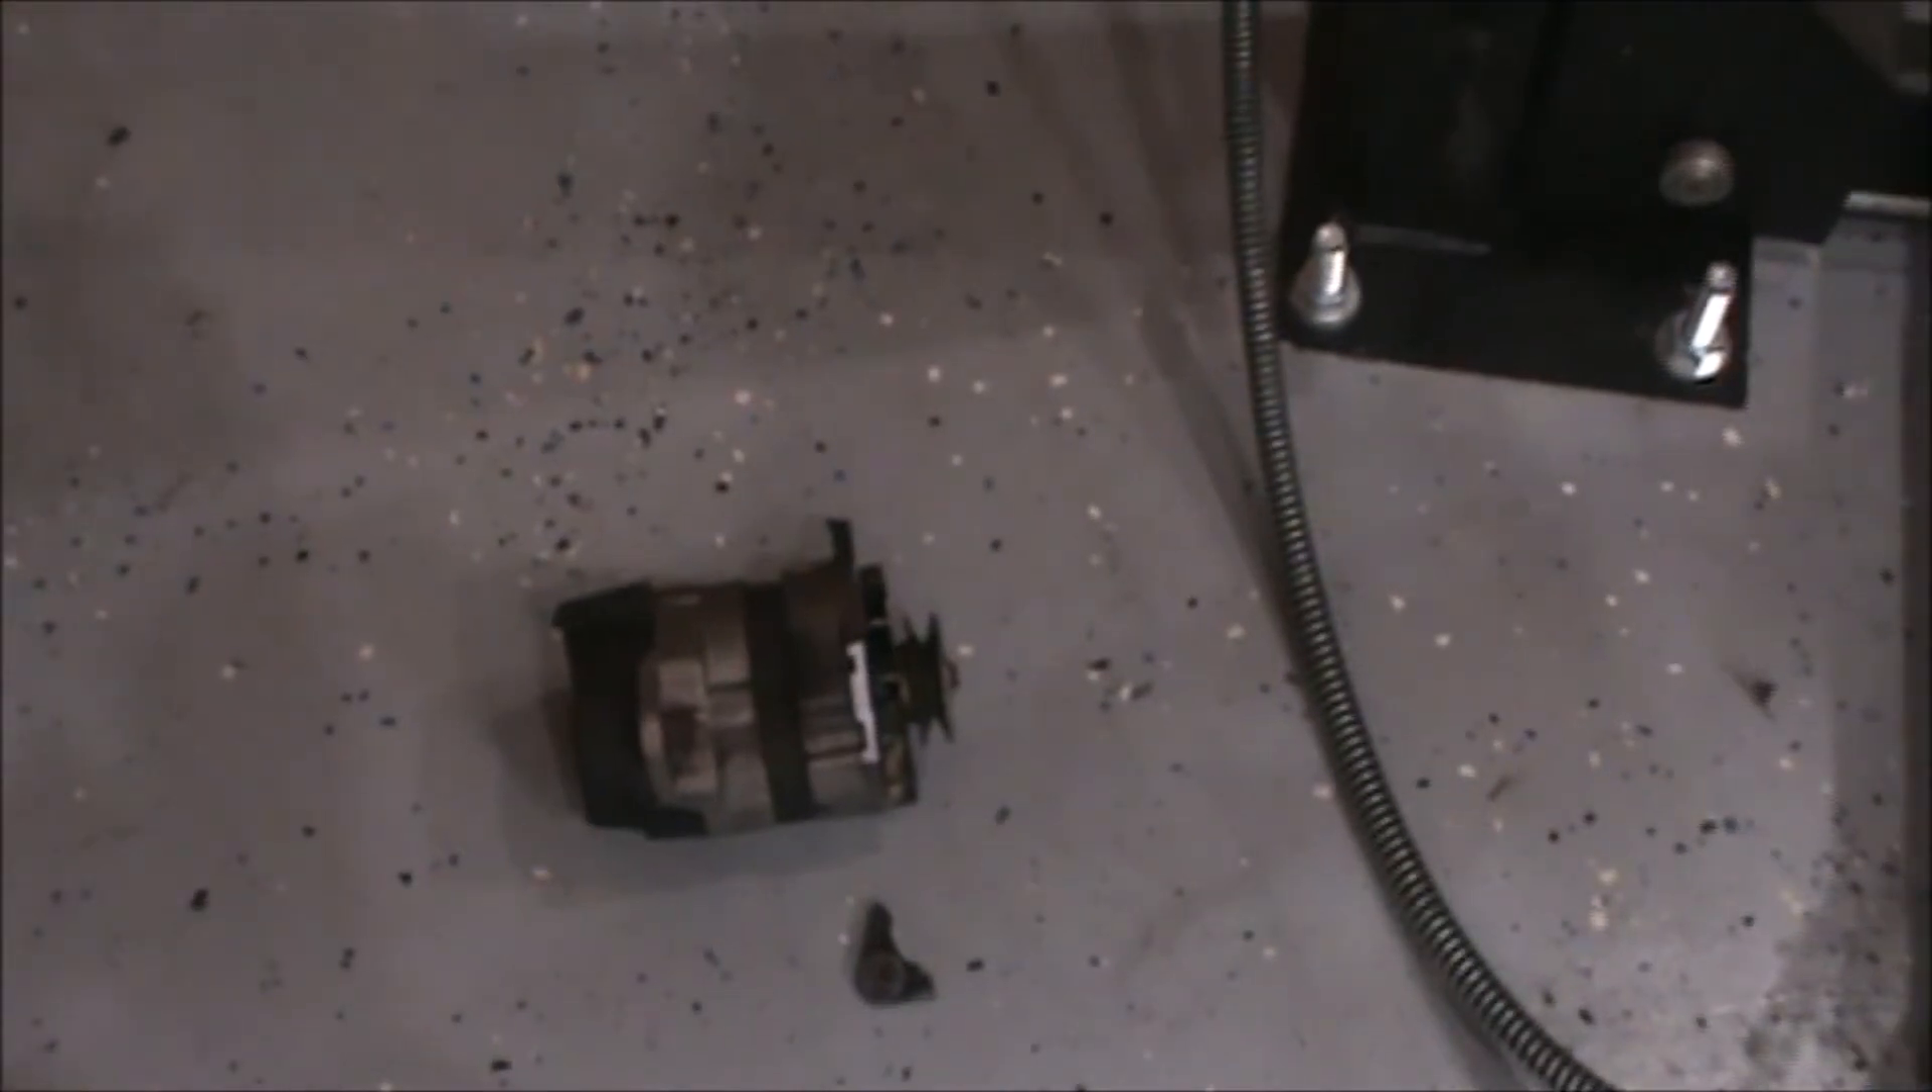Well I got the alternator out.